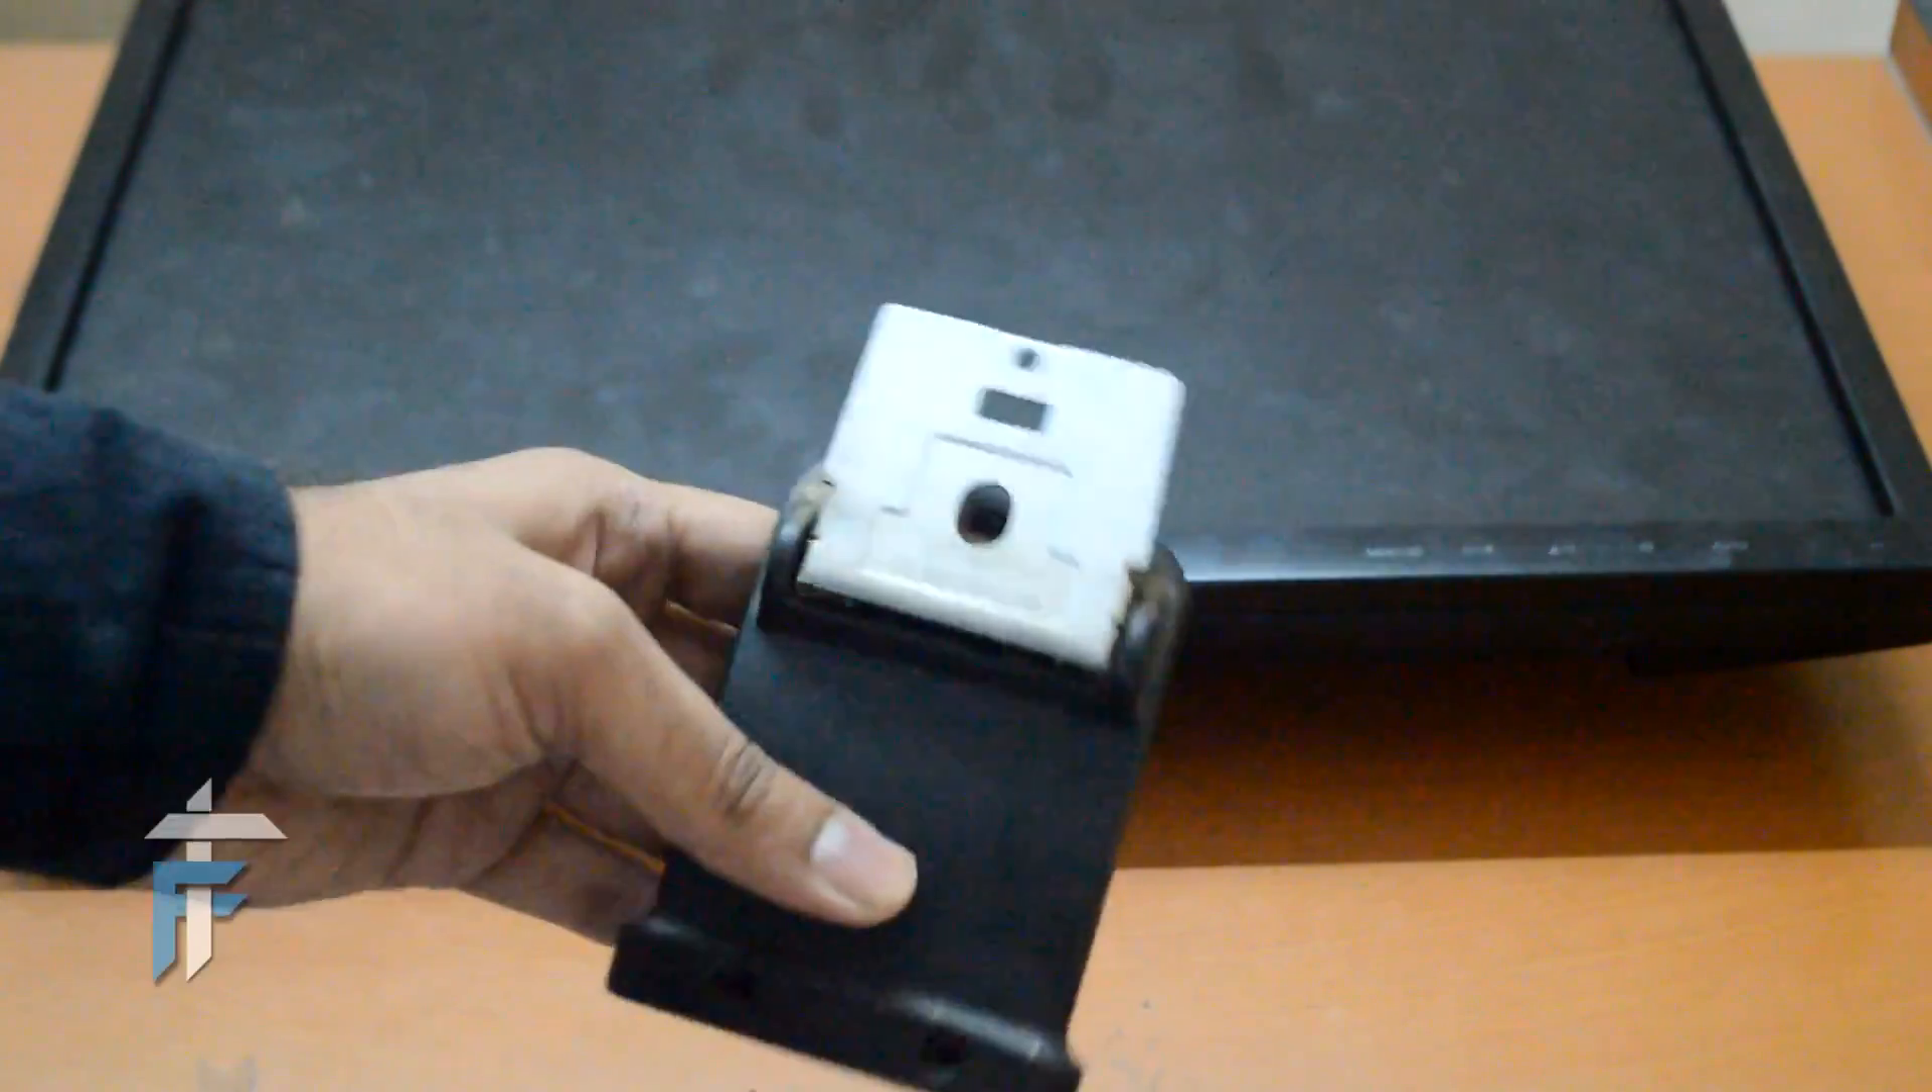So as you can see I have removed the stand.